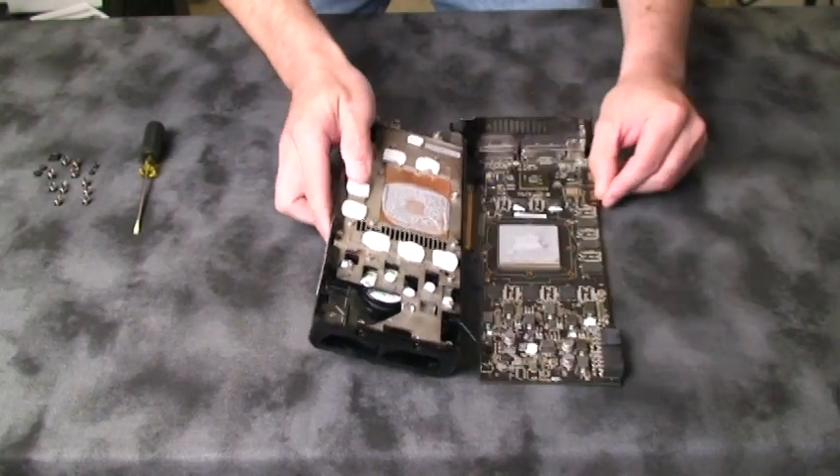Now you've separated your air cooler from your video card.